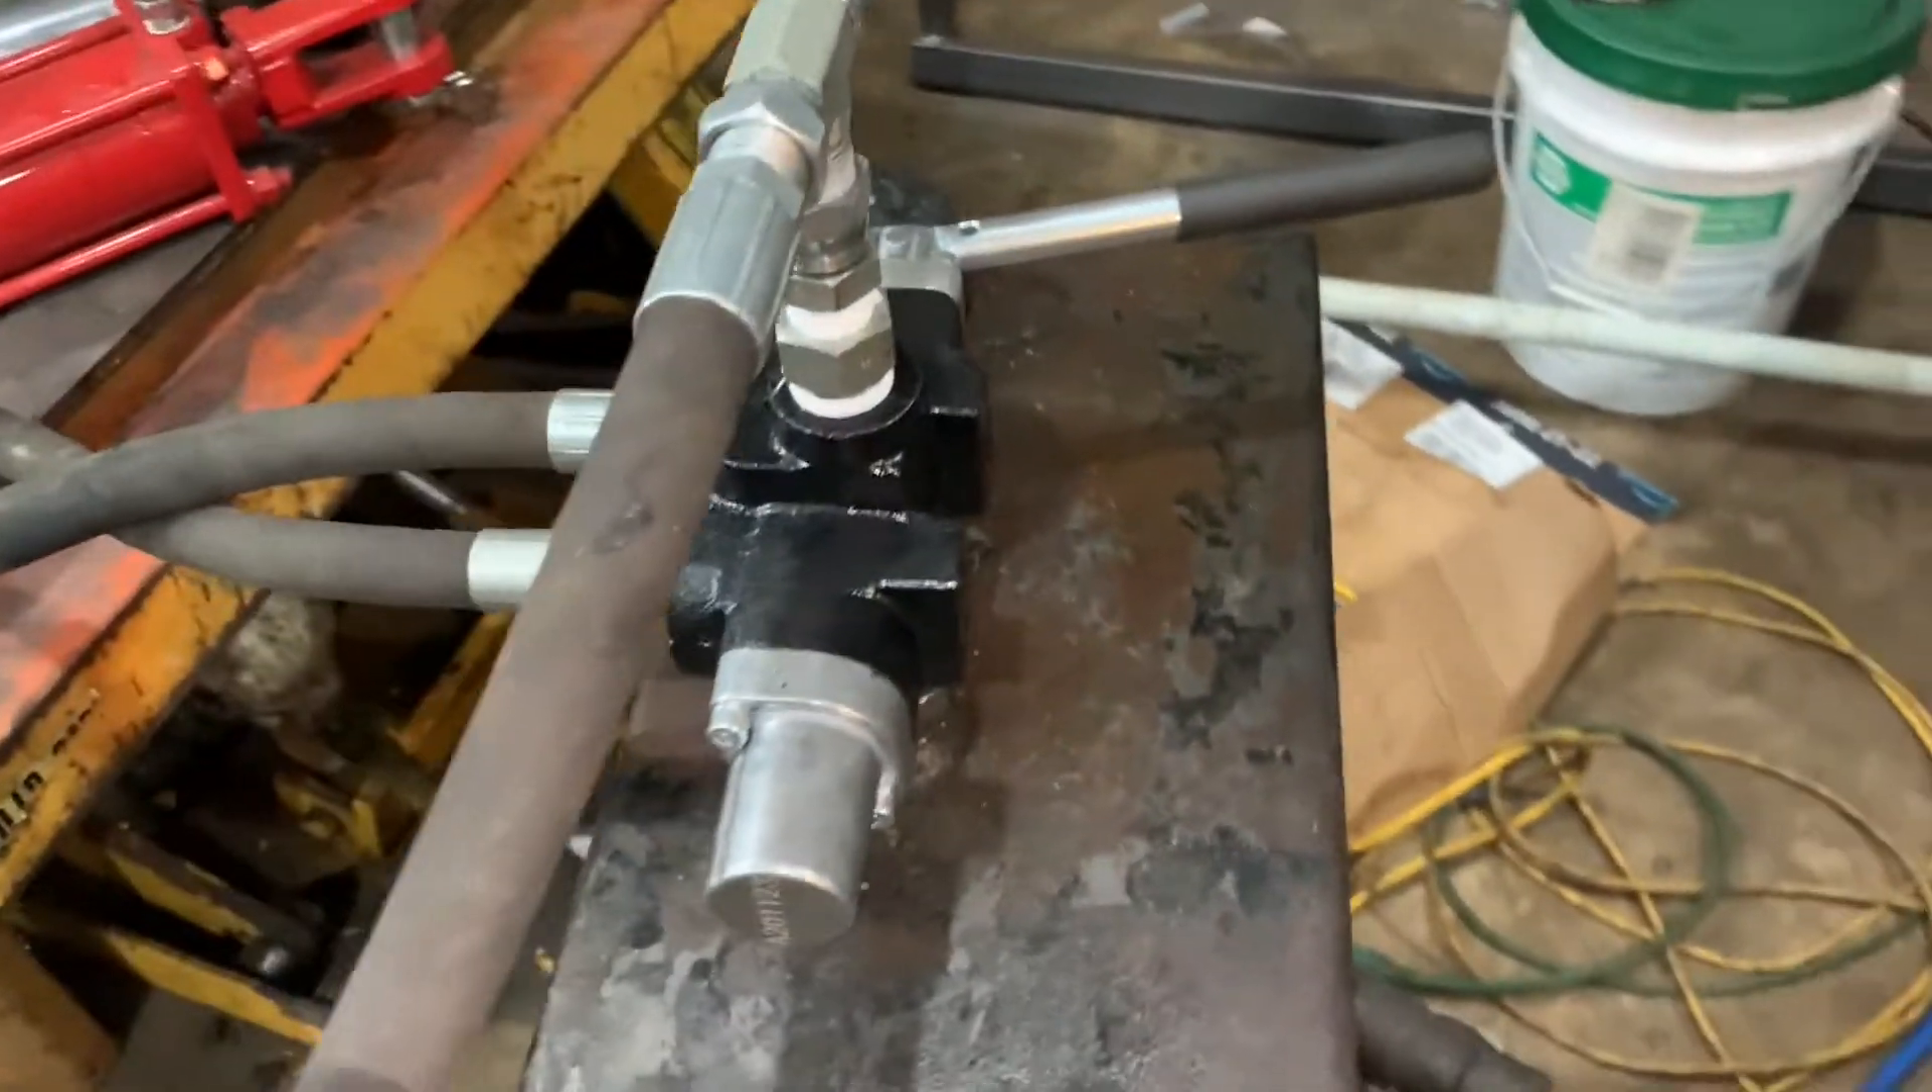Got the new valve body hooked up.